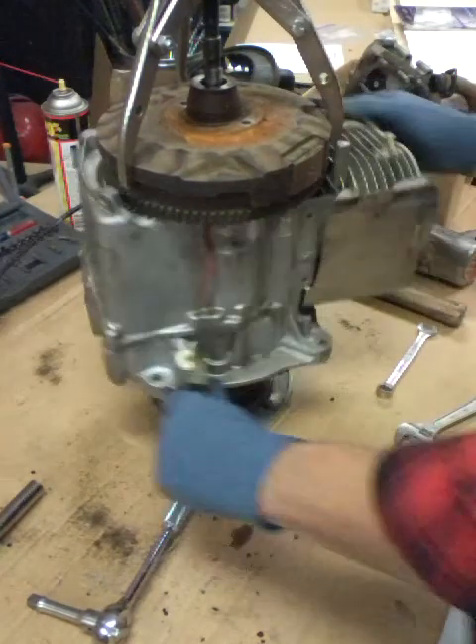Flywheel still don't want to come off.